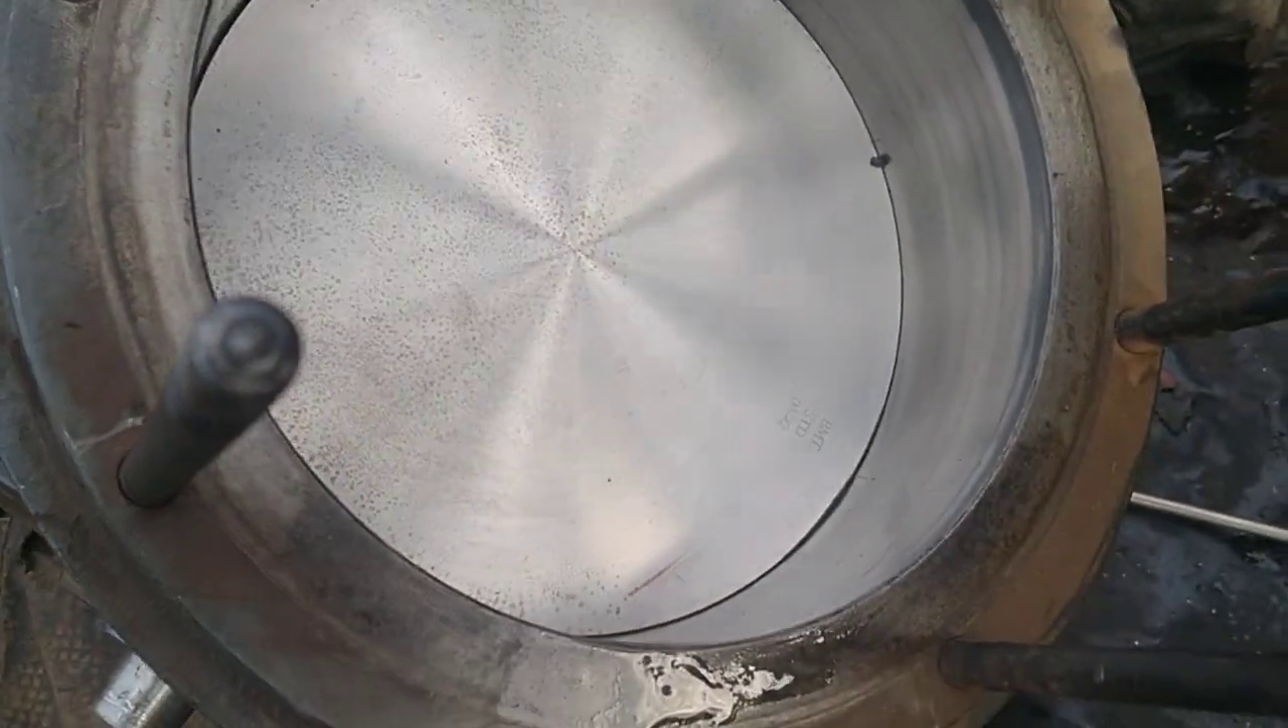यहां पर देखिए इसमें पिश्टन फिट हो गया है हमारा।